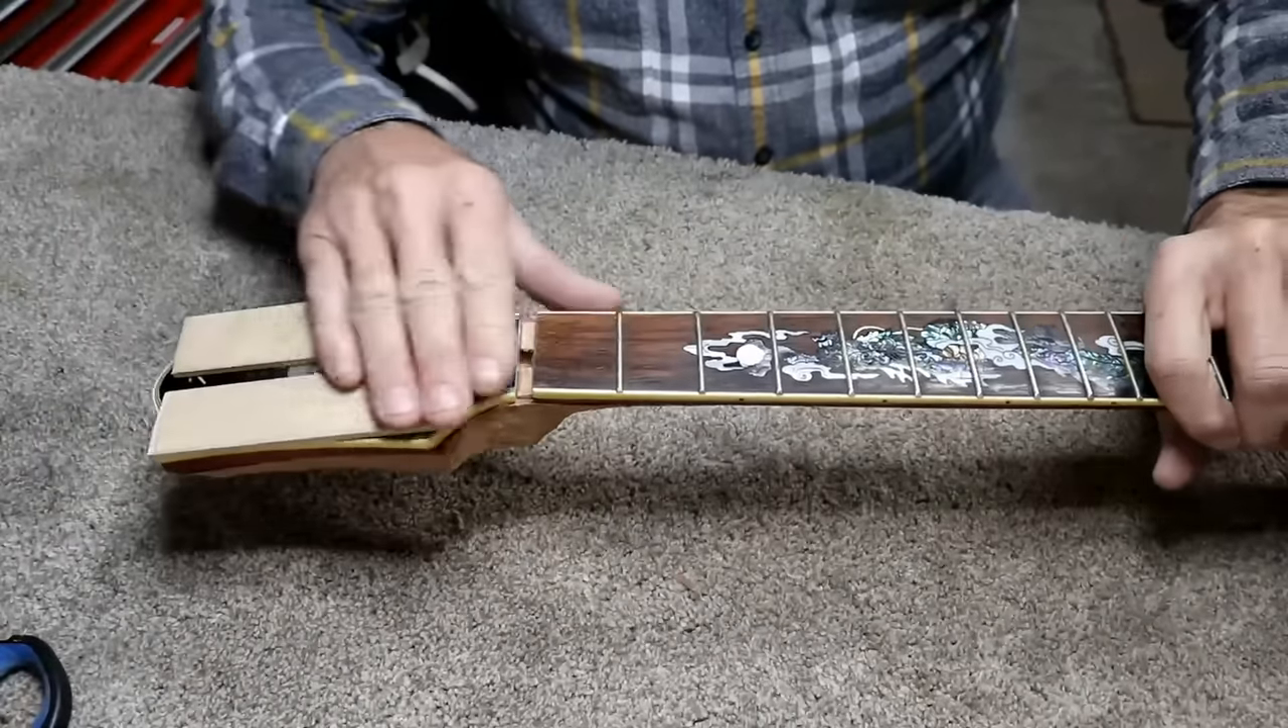I've two-way taped these two blocks of wood on here Just to act as a skid.